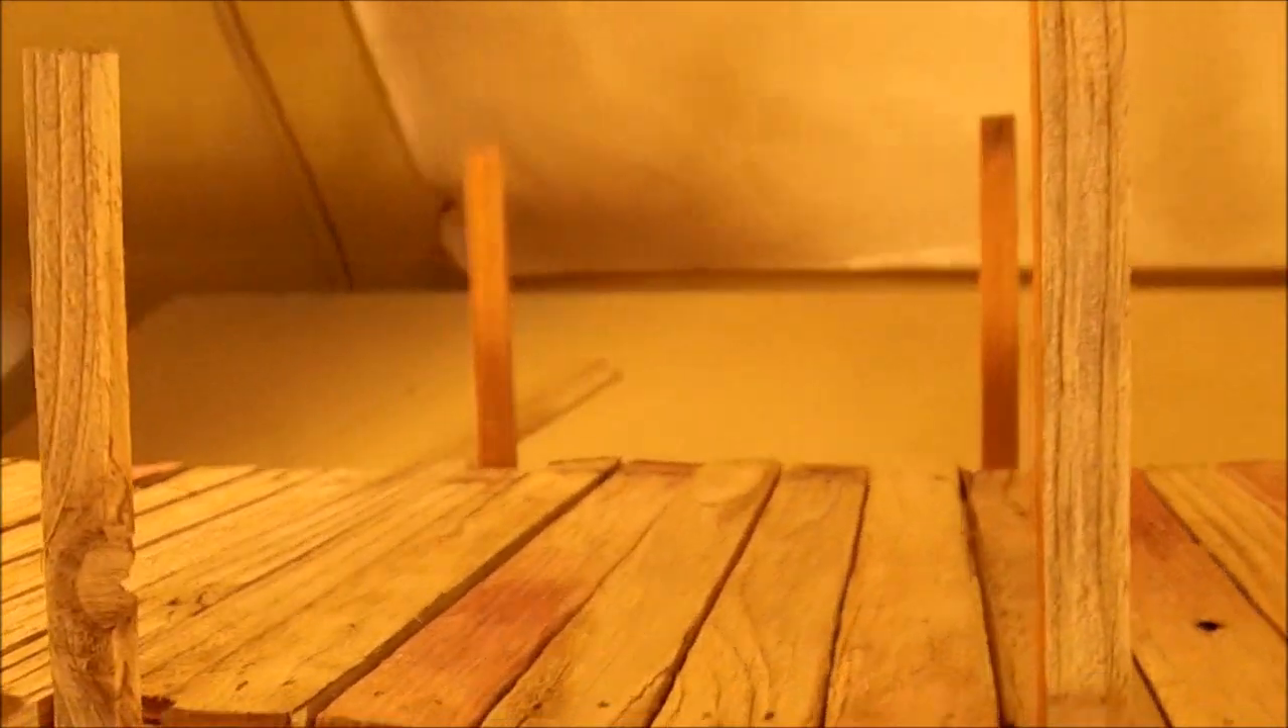So I've got my planks up.